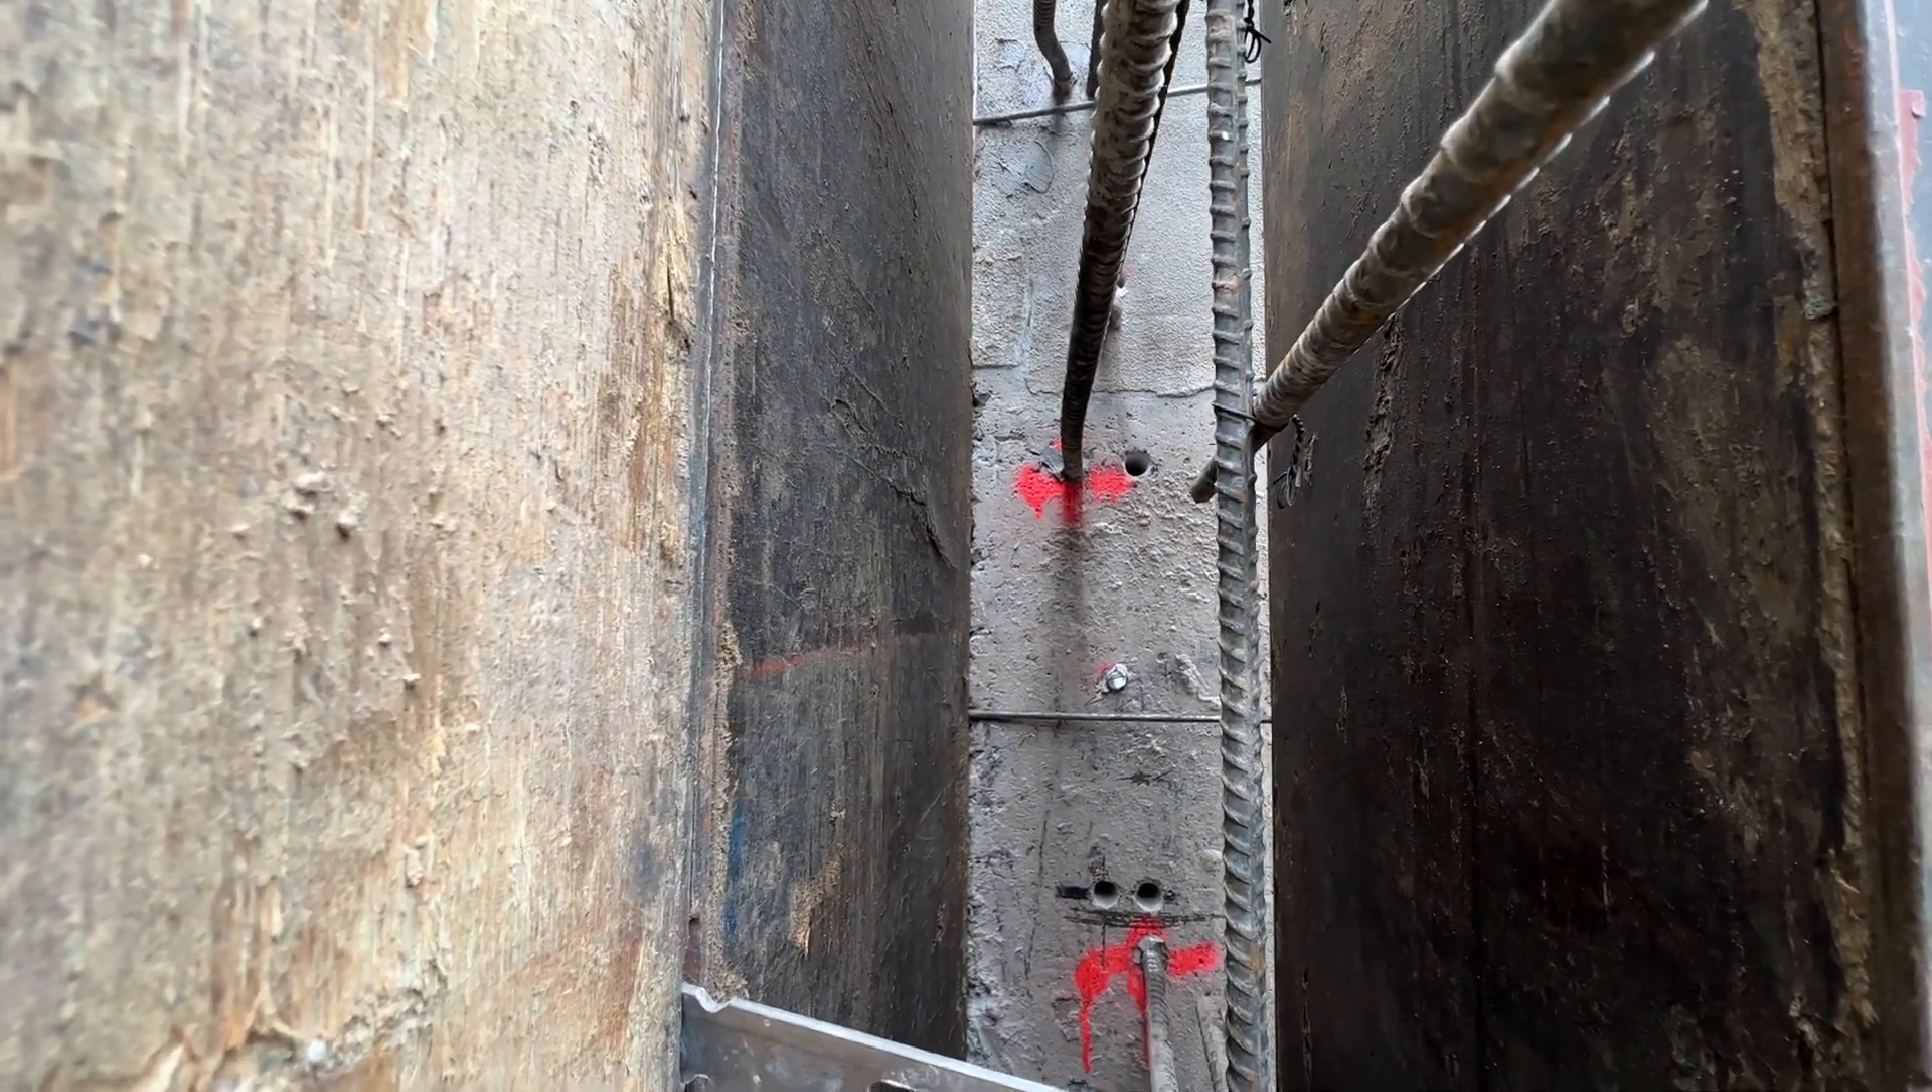You can actually see we've drilled these holes and installed the rebar into the into the existing concrete.